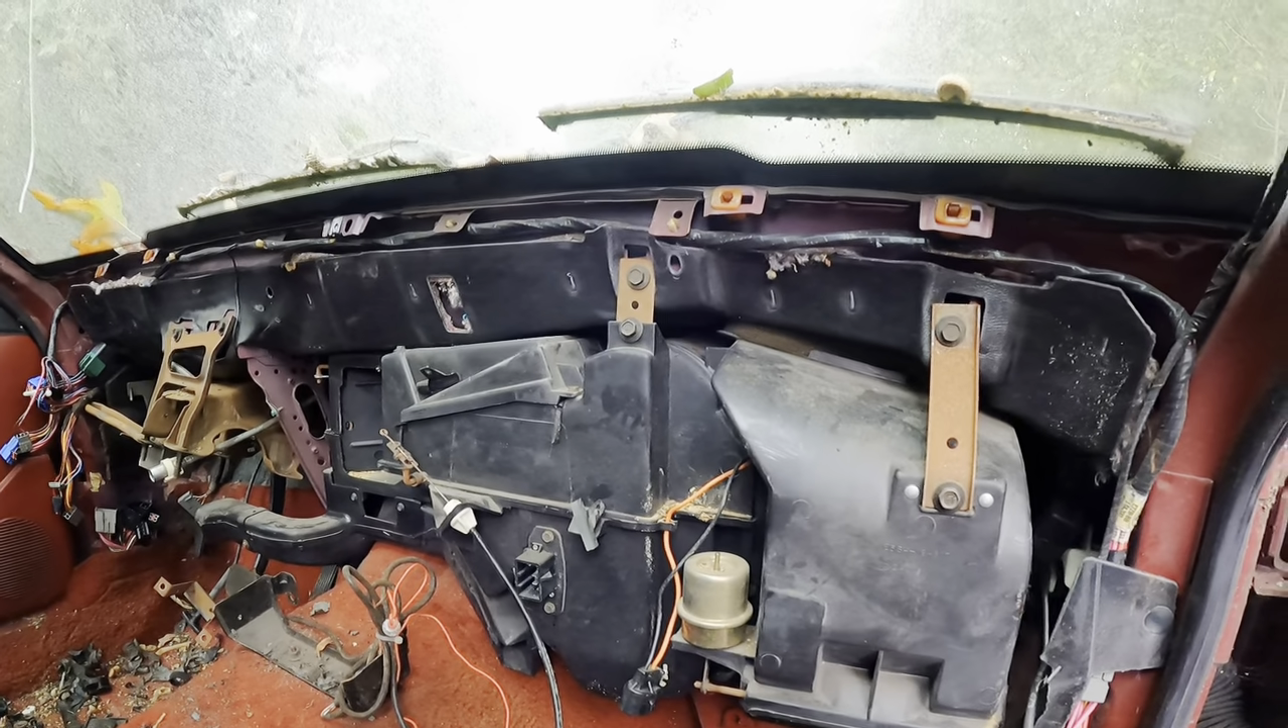Now, you can see this car's got the dash out, obviously.